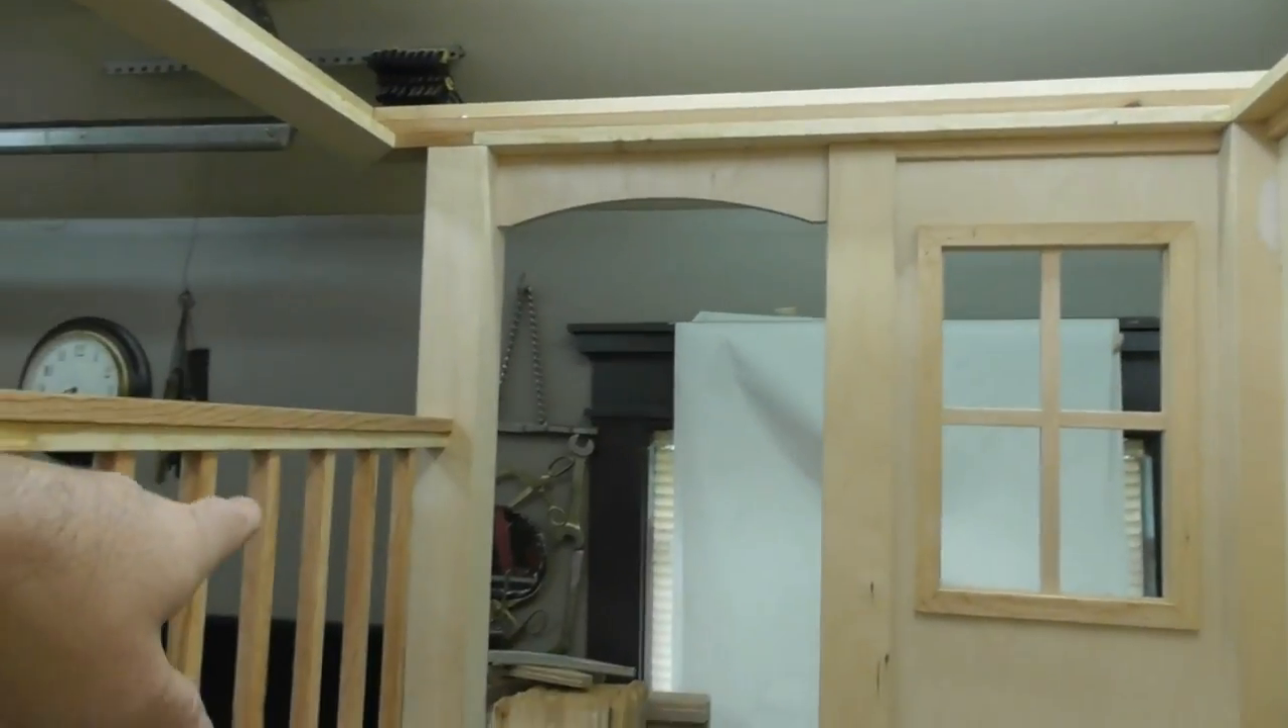All right I've got the arch fit everything's looking good there.